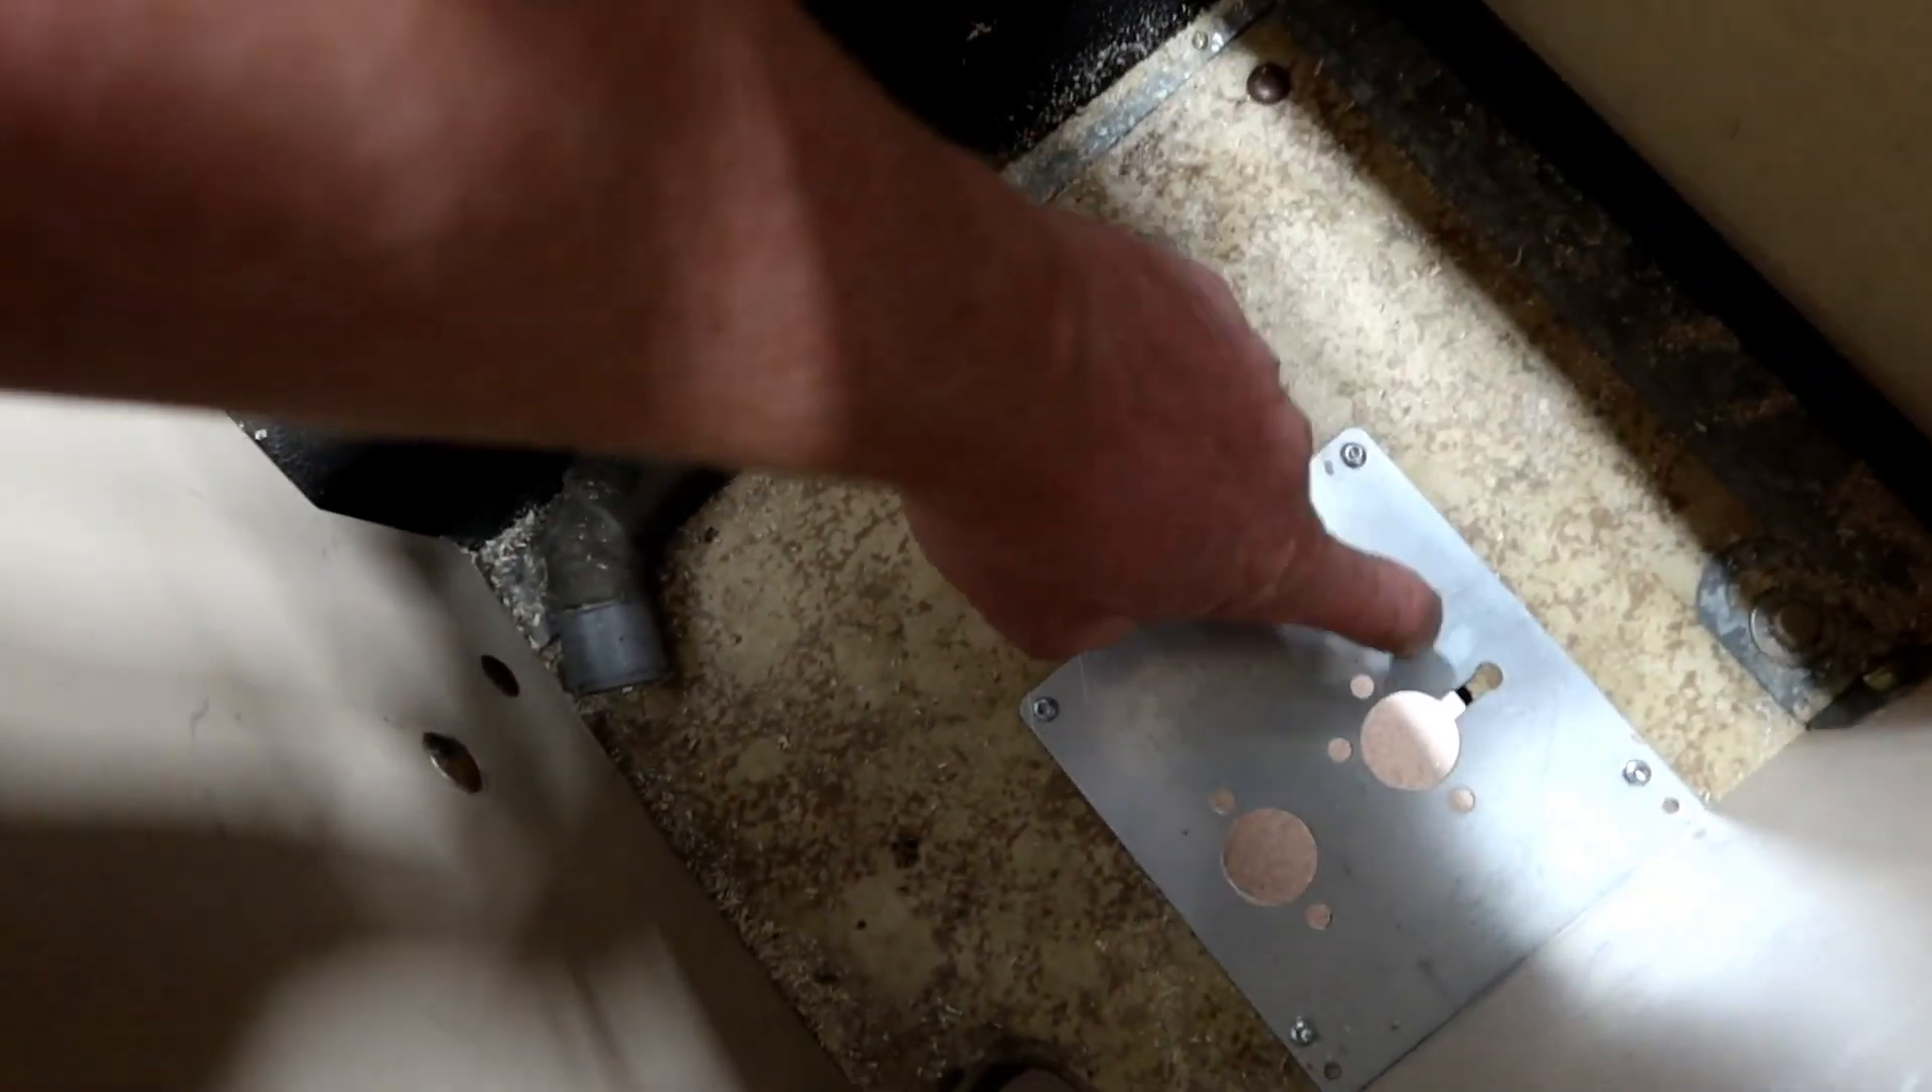Okay, I have now installed this bracket. Four screws, one in each corner.